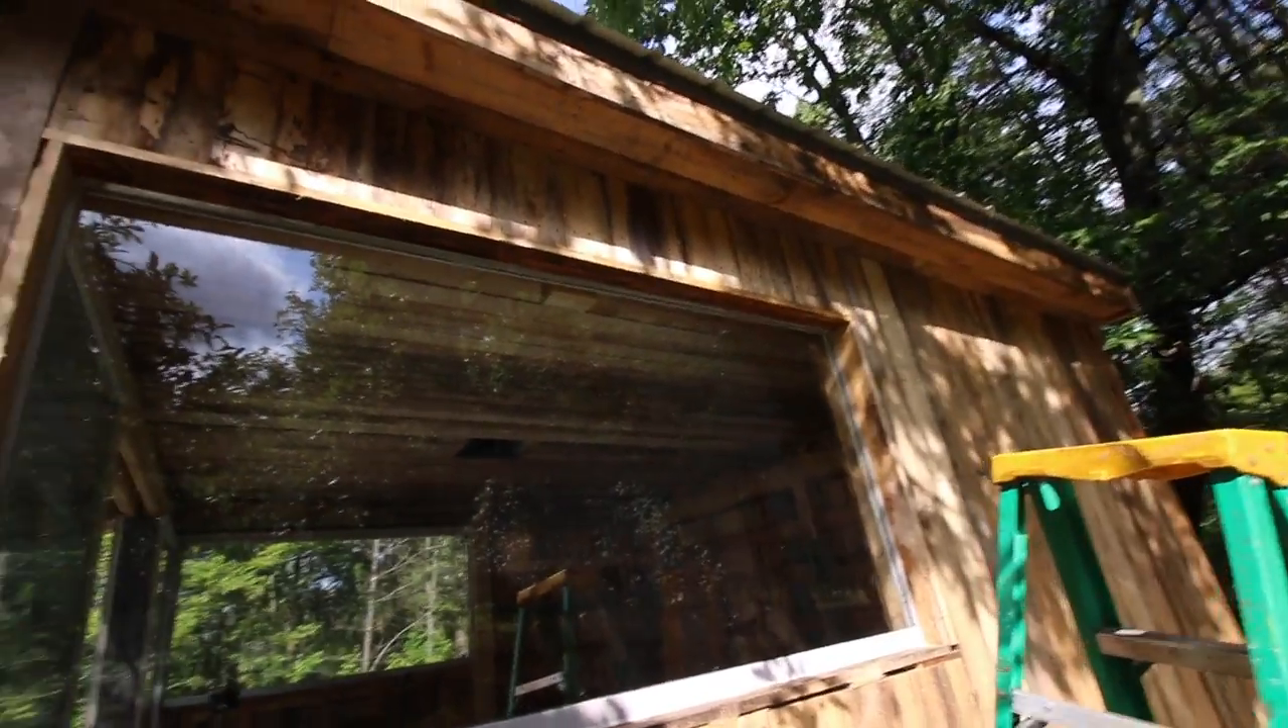So we got the window all cased in.